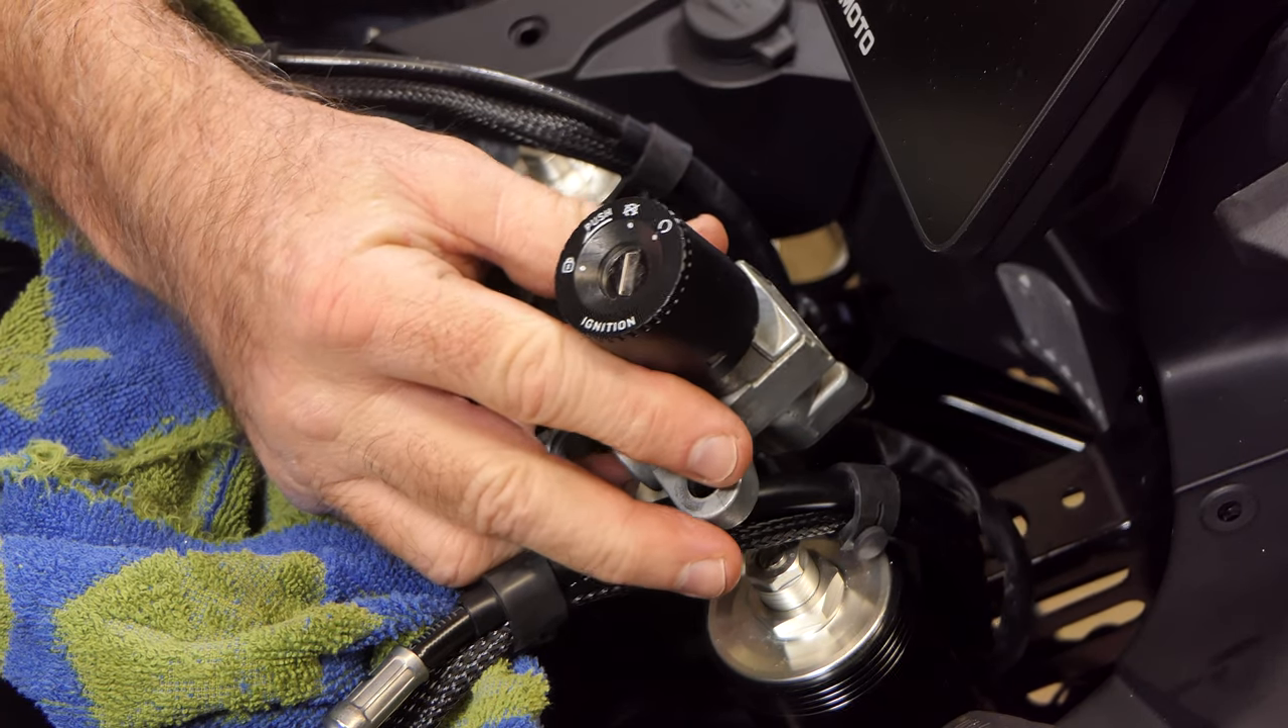I went ahead and removed the ignition switch from the bottom of the upper triple tree.